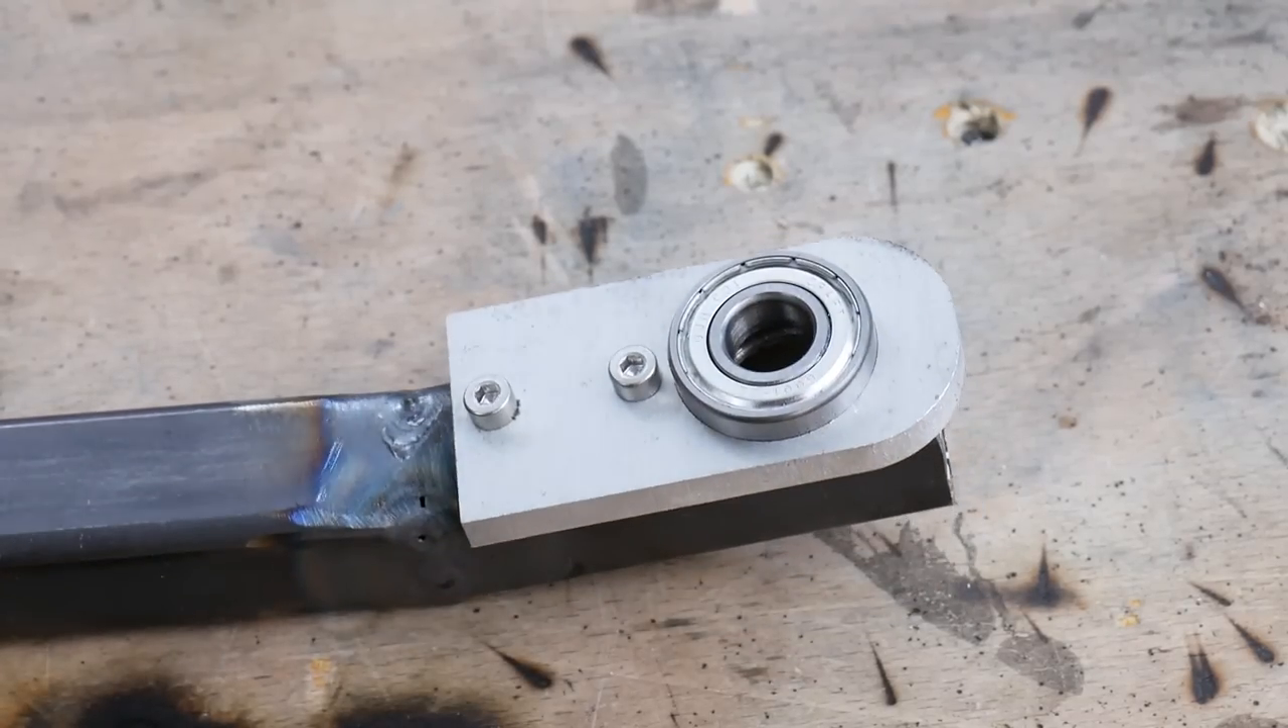I drilled and tapped the steel and screwed those bearing blocks on to each end of the chassis pieces that I'd already made.